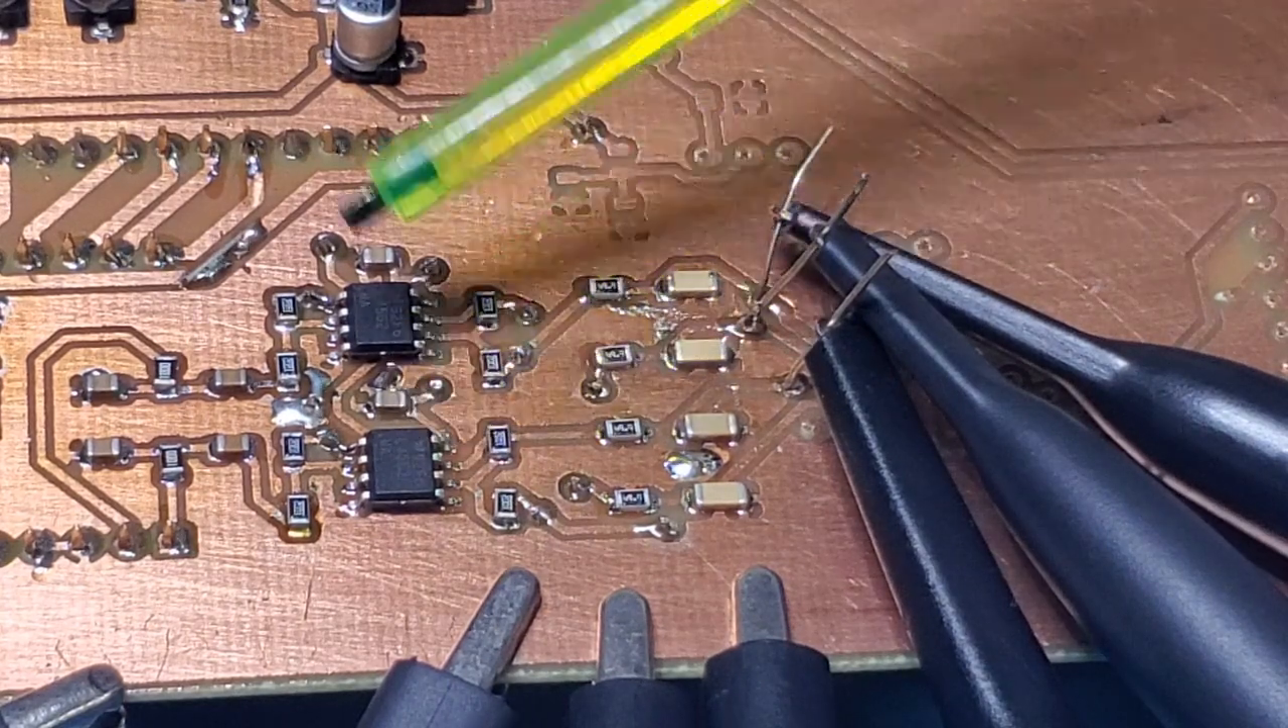Okay, so I've installed the op -amps and the capacitor network here, and so you can see those, here's those two op -amps right here.